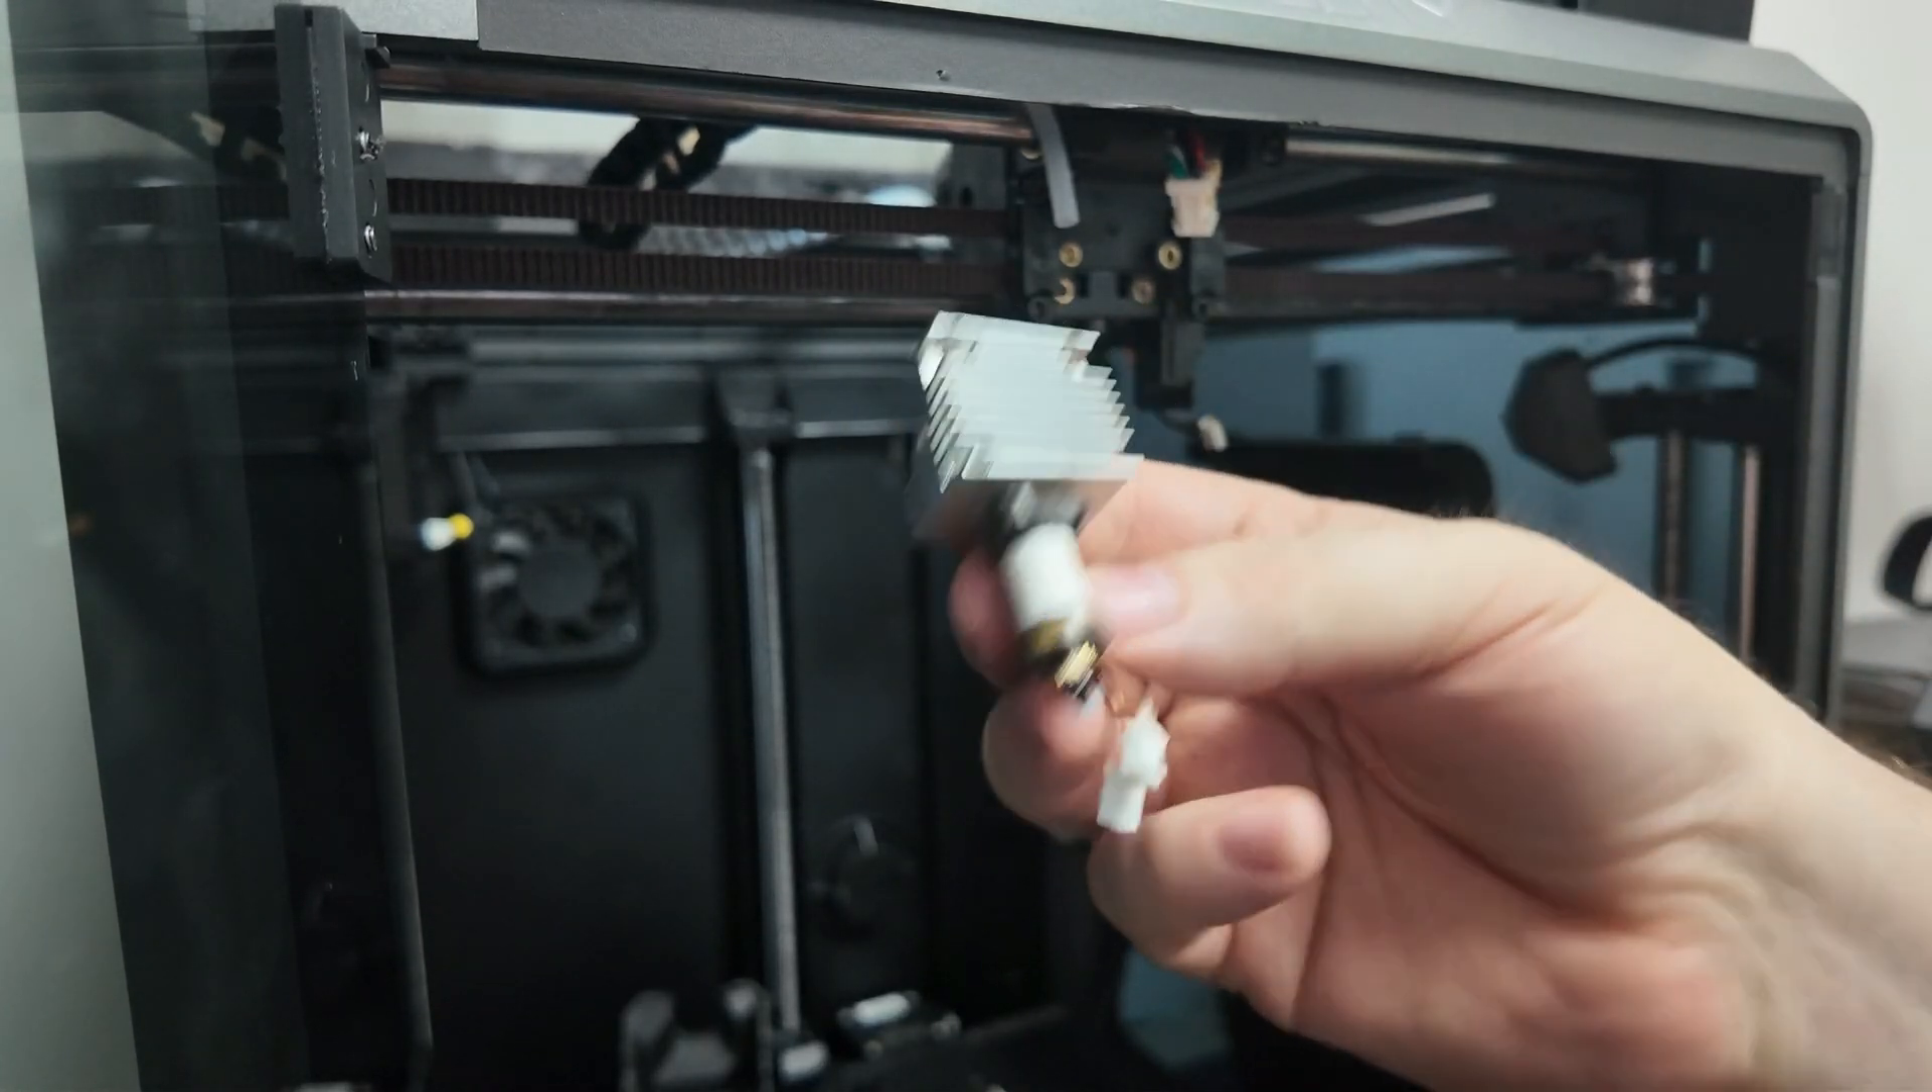And there you go you got the hot end and heatsink out in one piece.